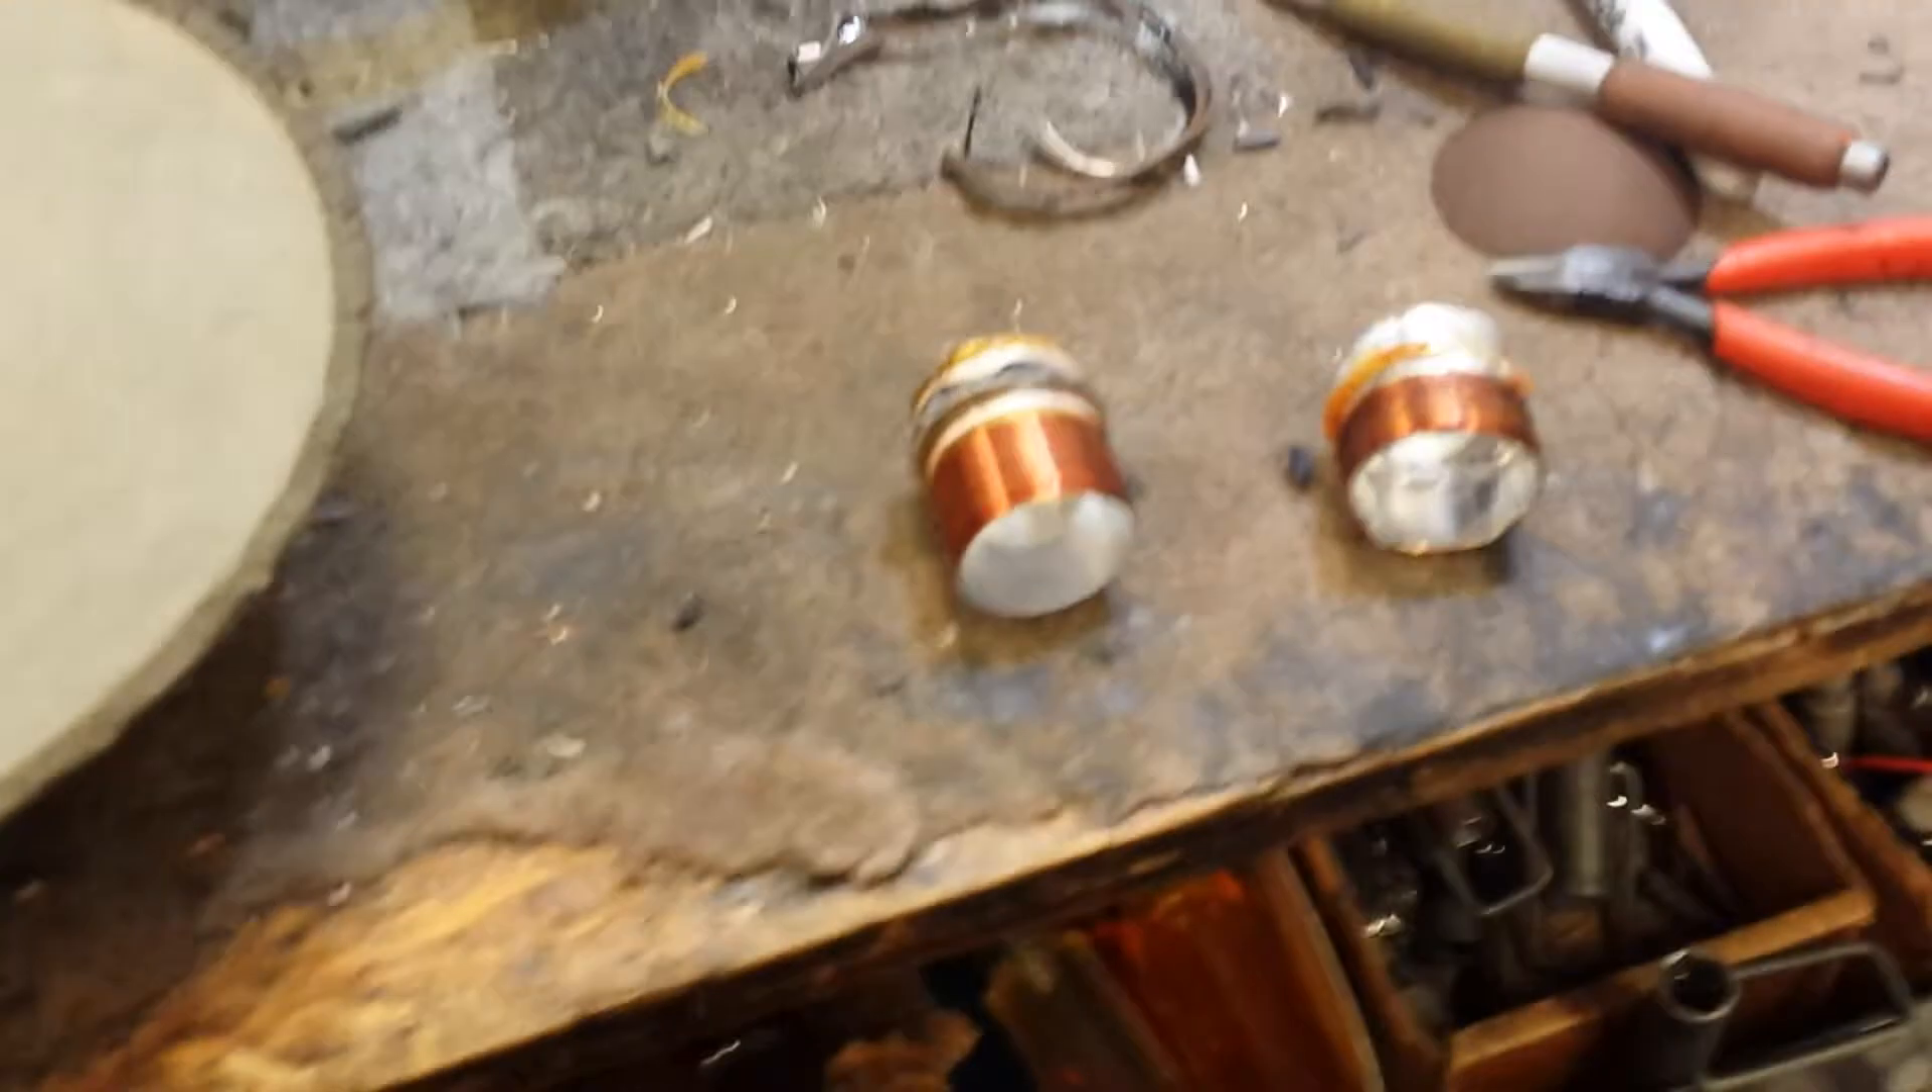The voice coils have been removed from each cone.